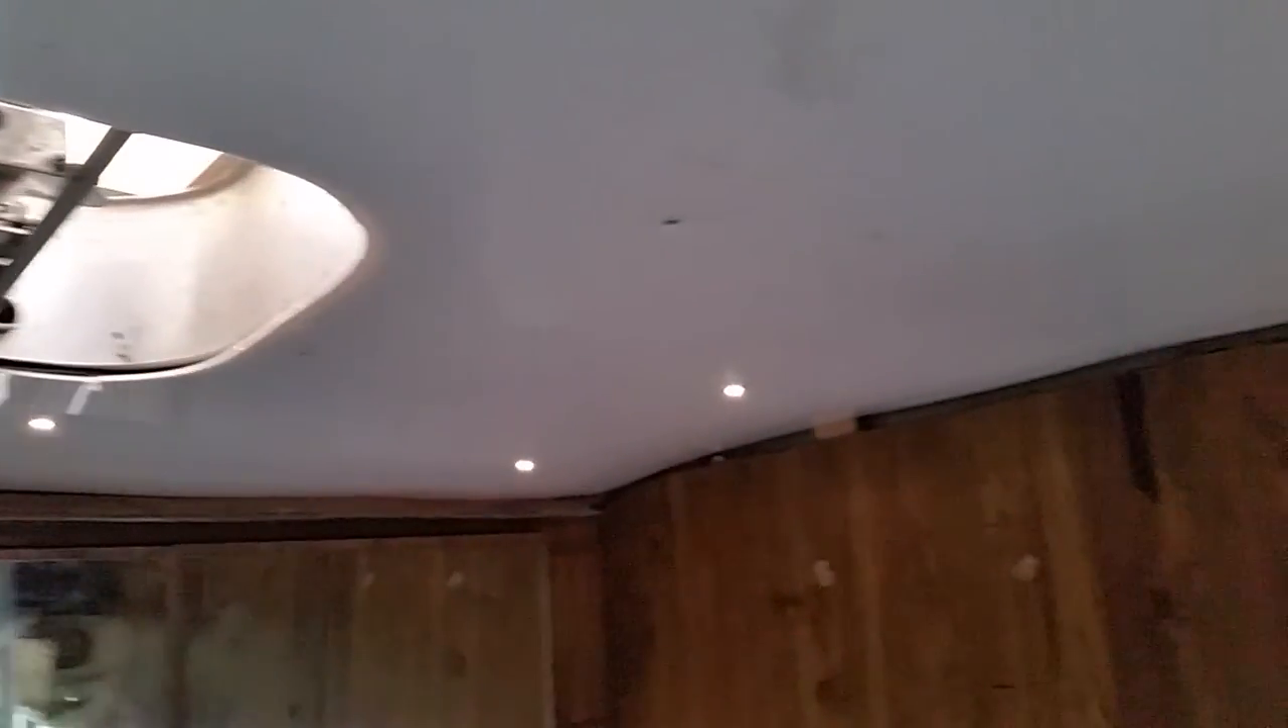The ceiling obviously needs to clean now, but the ceiling is in place, finally, in the bathroom.